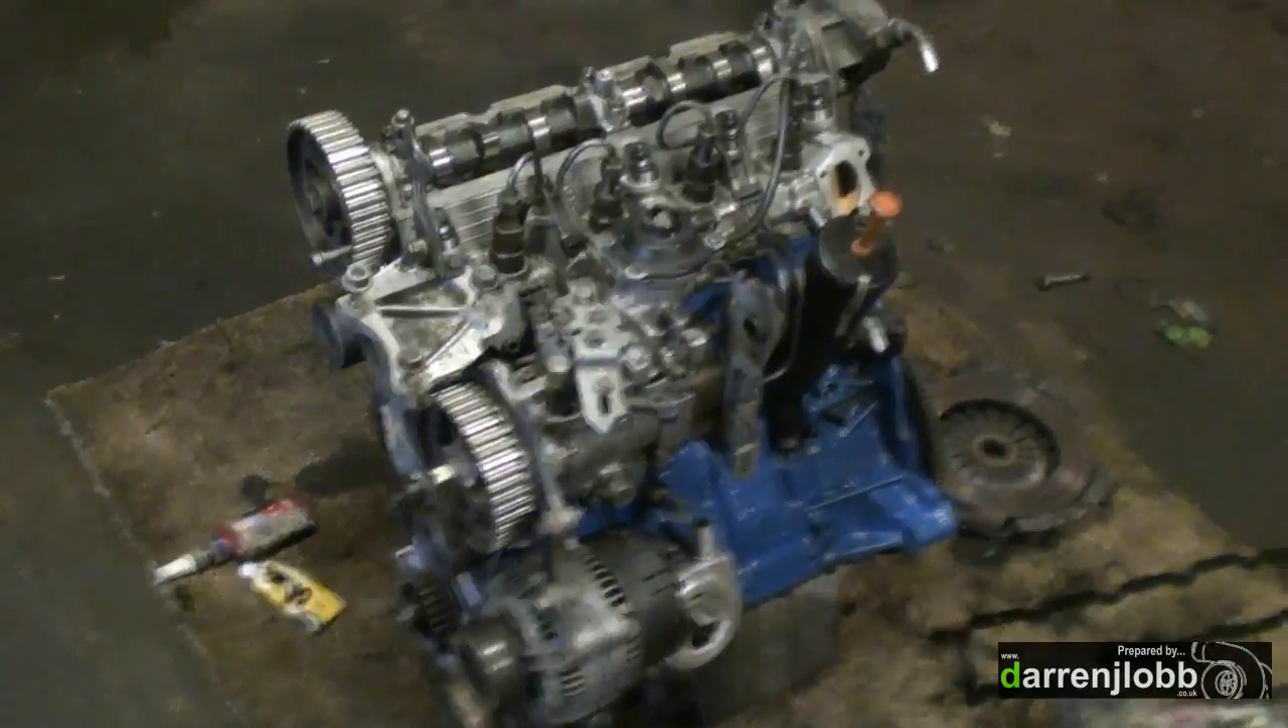As you can see, I've got most of the engine built up now.